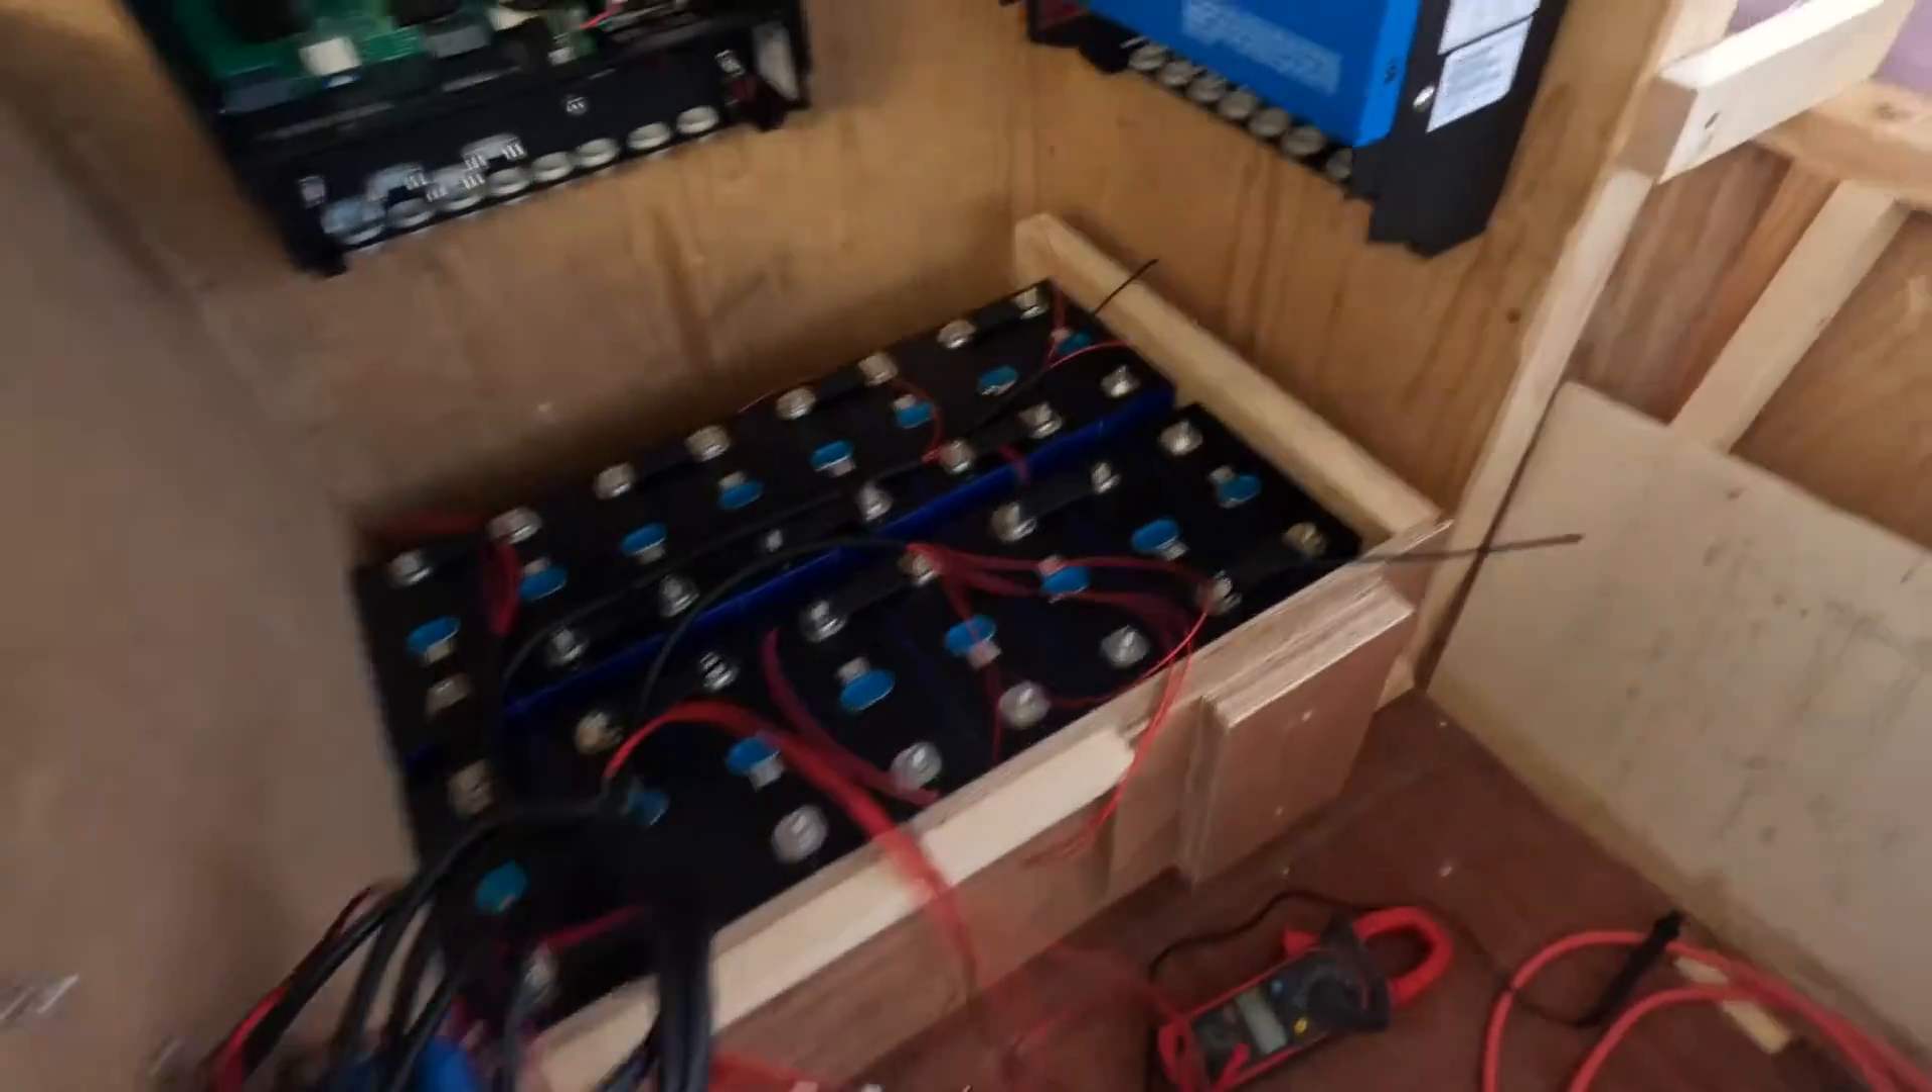As you can see all the batteries are put together in this uh yeah kind of holder and also built up uh like a mock-up of the compartment in the sailboat where the where everything's gonna be installed.